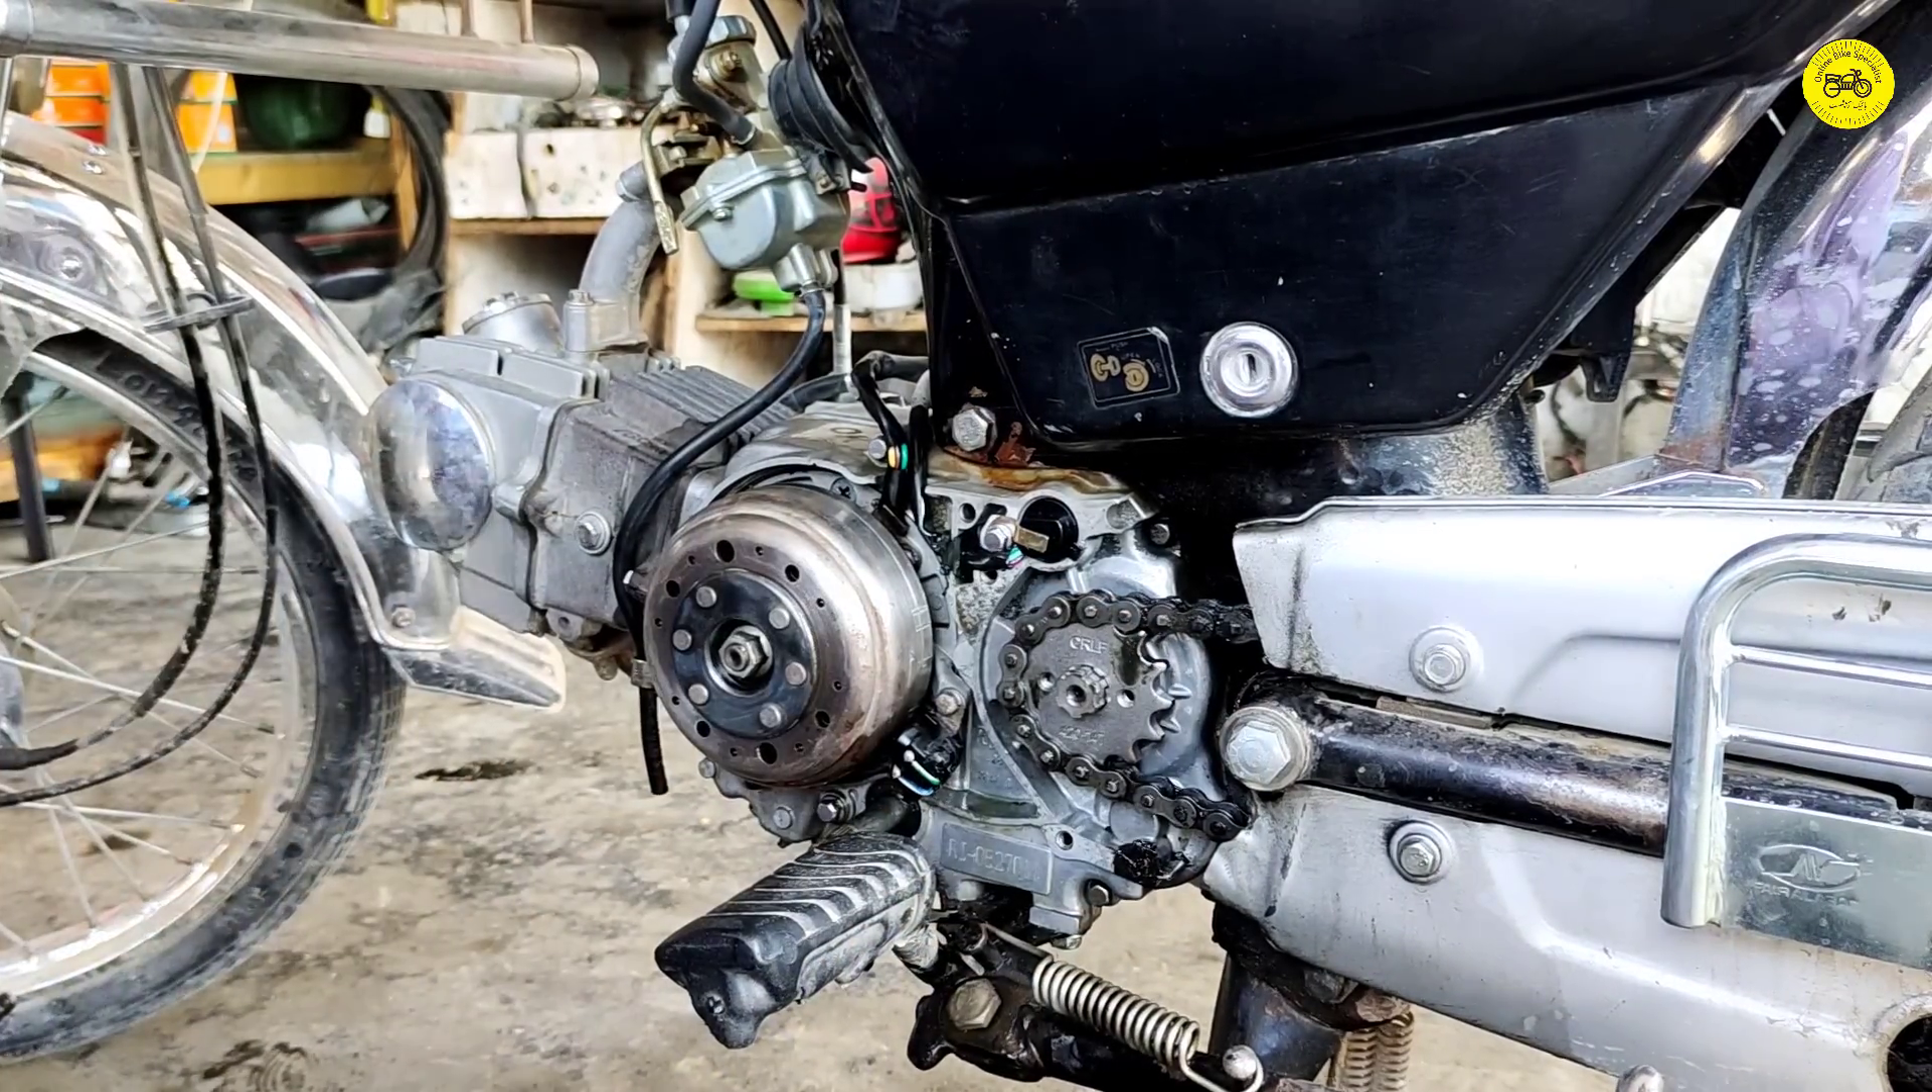یہ سپراکٹ دوستو ہم نے فٹ کر دی ہے۔